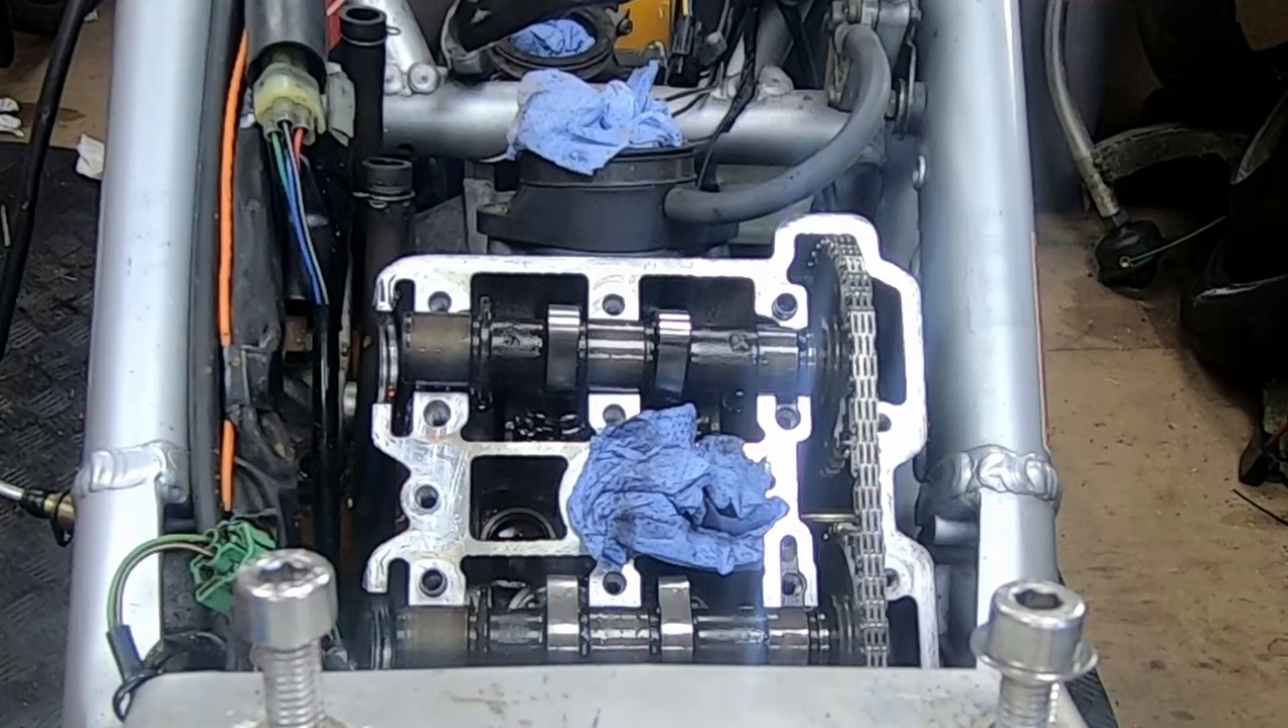So I've removed the camshaft caps.